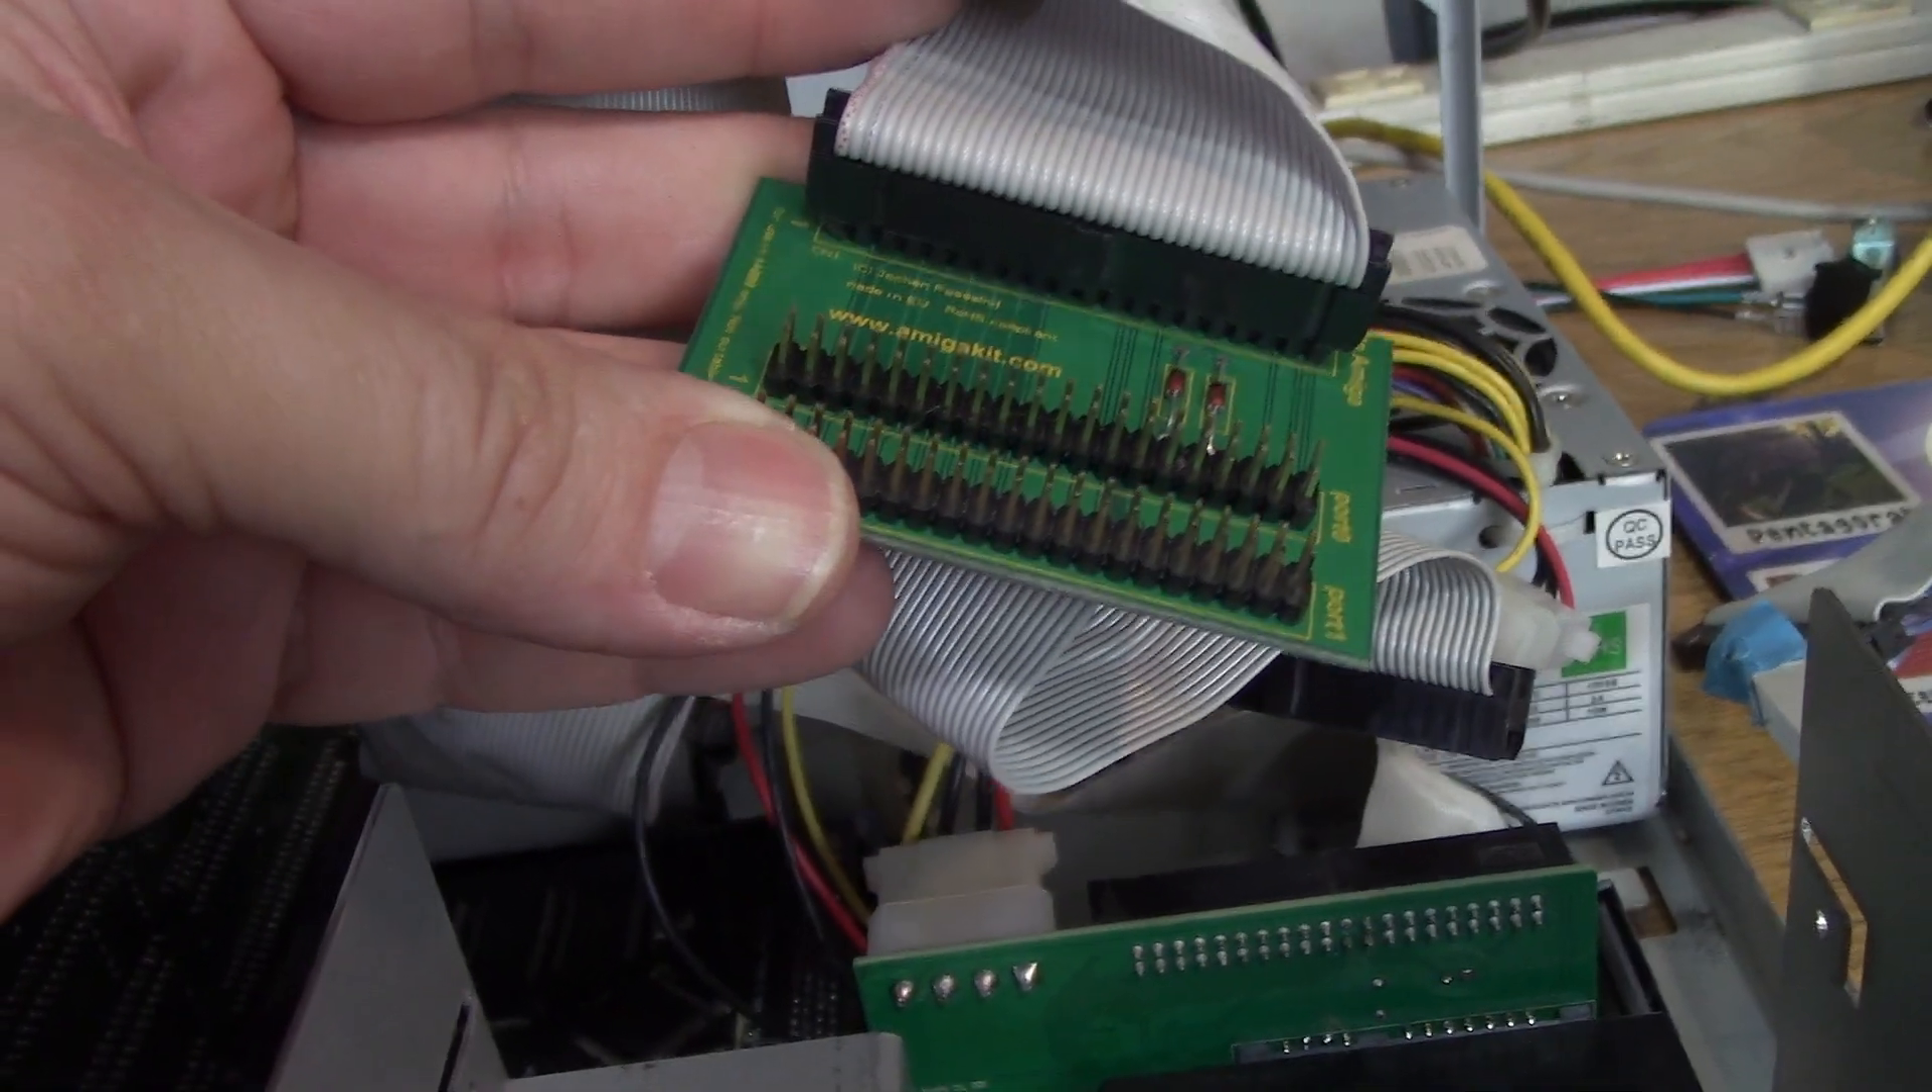So, I've got my IDE cable connected to the adapter now.